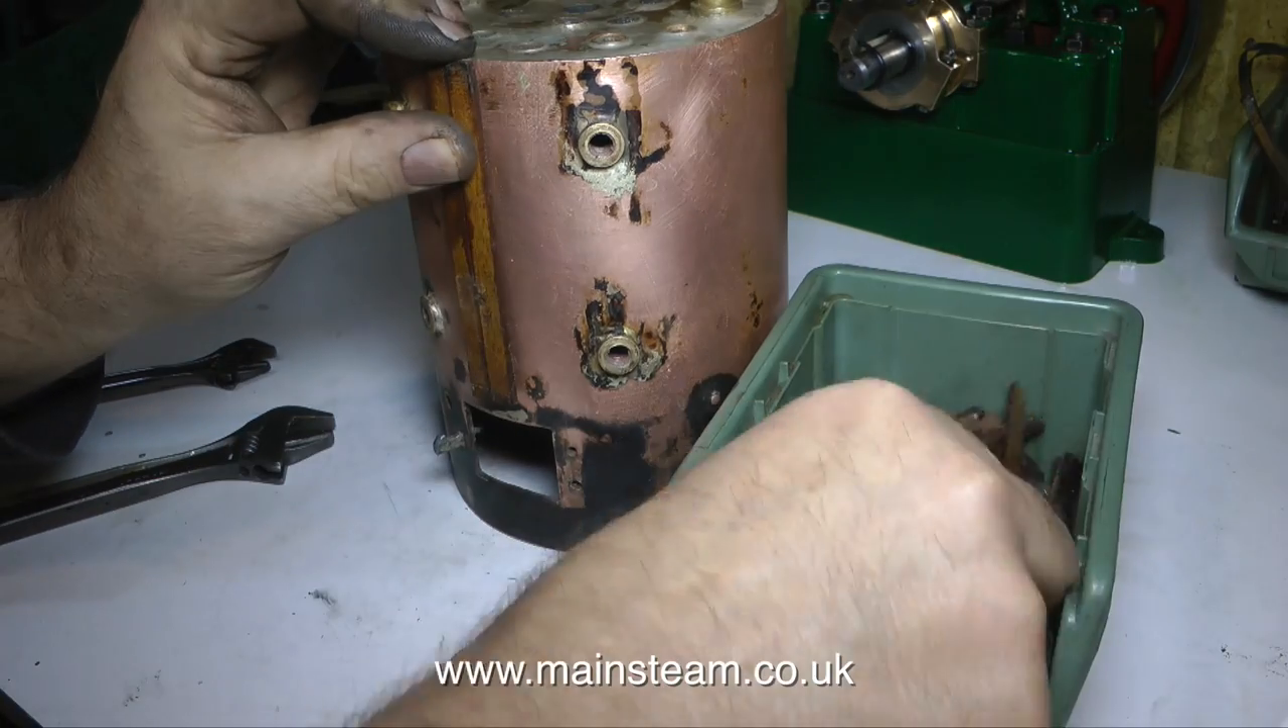In the other green box is all the cladding off the boiler, which has to go back on.